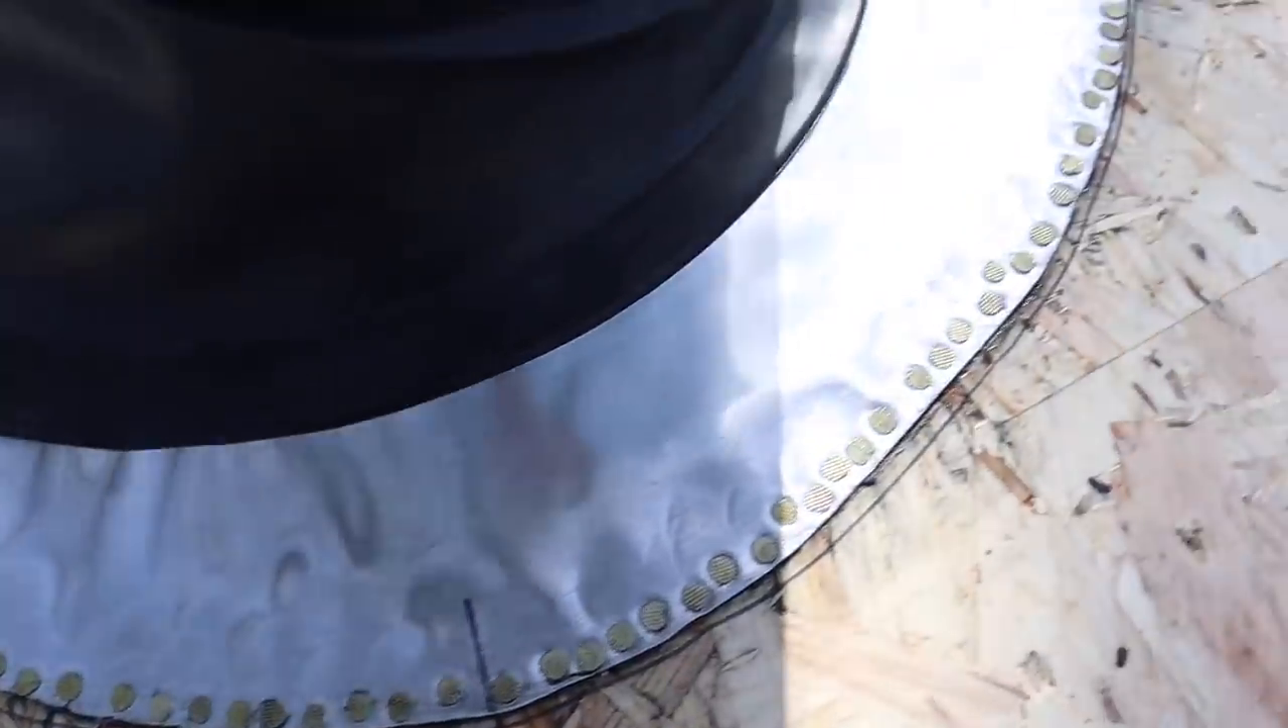You can see i've nailed the flashing down all the way around now.